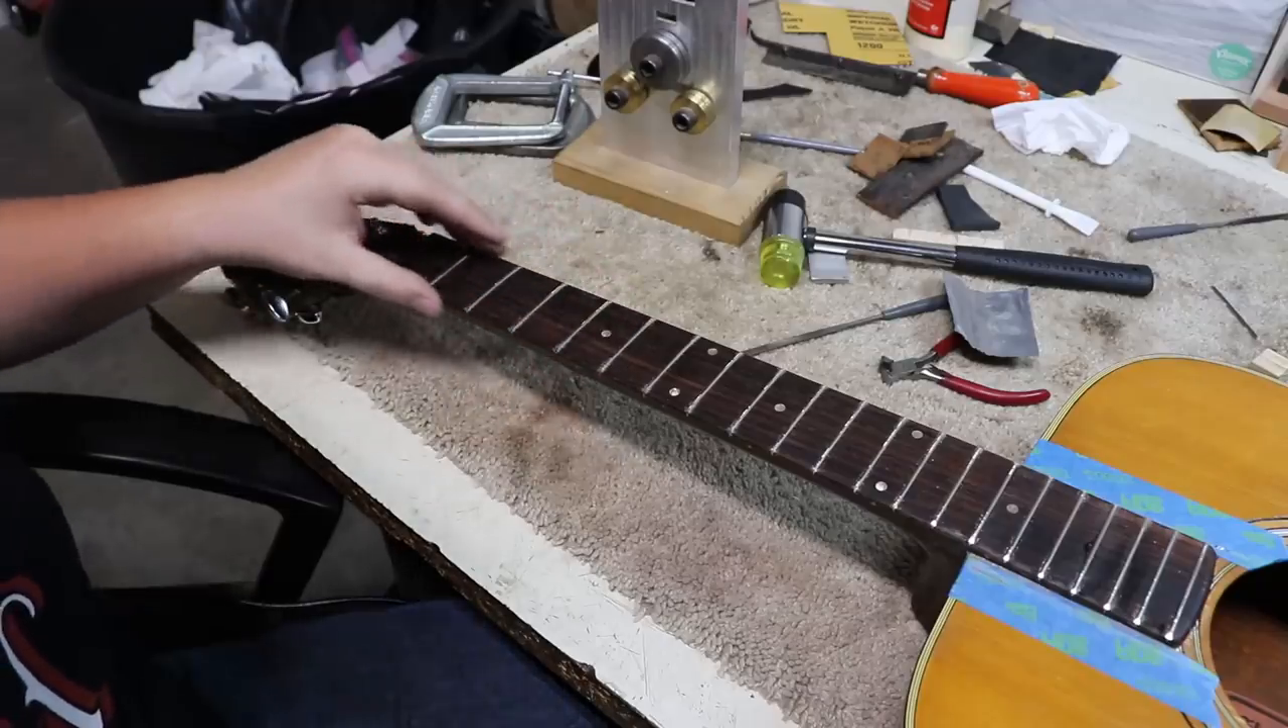So I've got all the frets in and I've already kind of rounded off the ends.